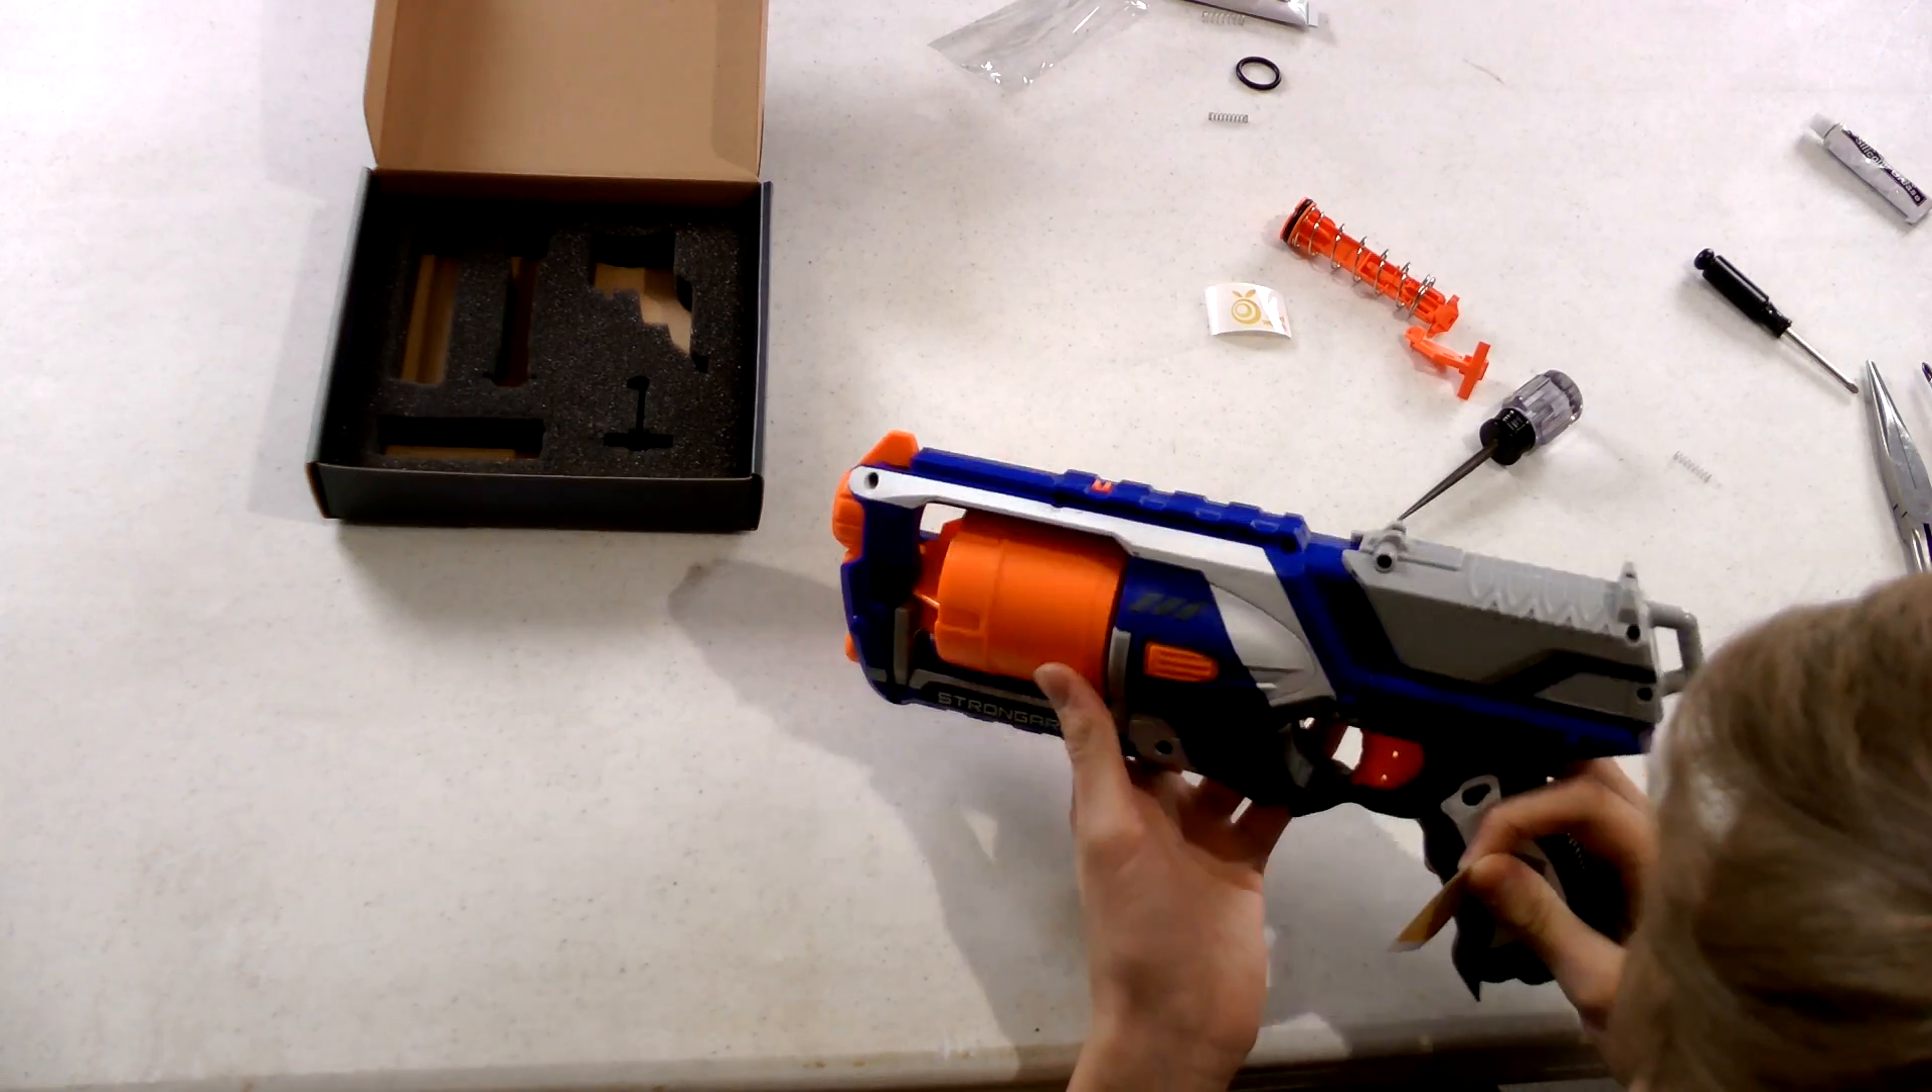So now I've put this gun back together.